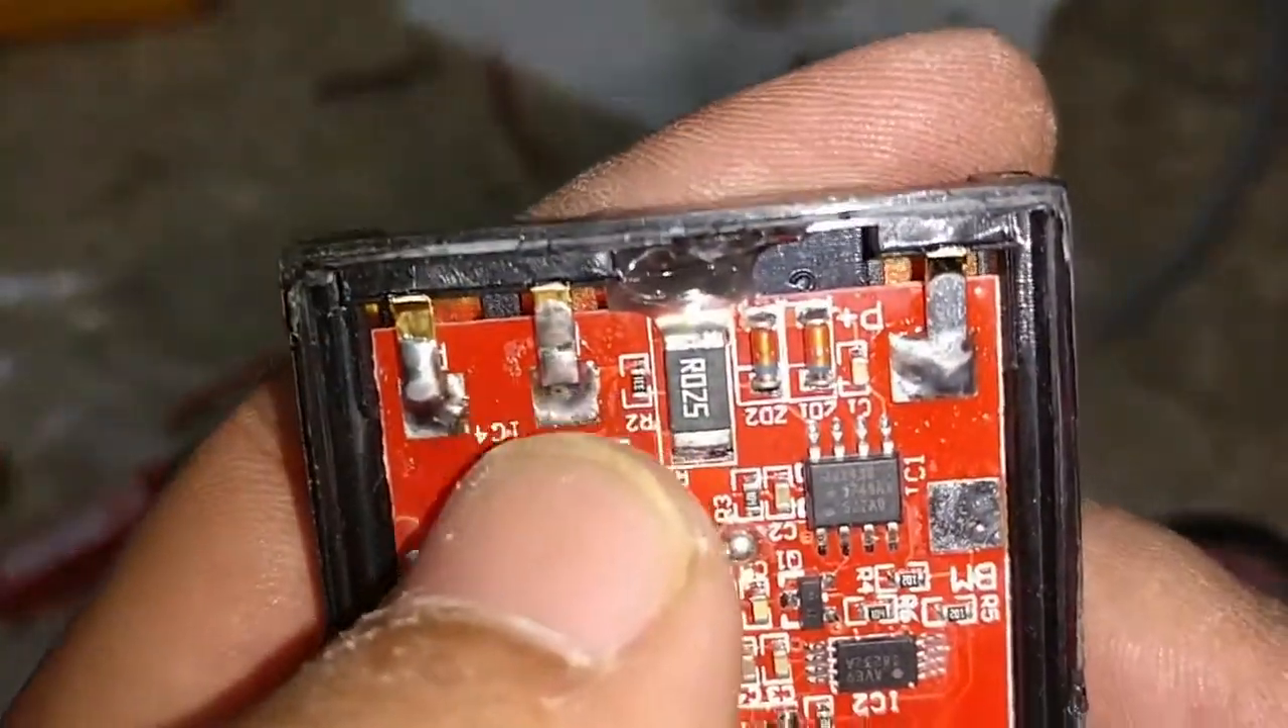I've put the board in there with some hot glue stuck in there and soldered the terminals over here.